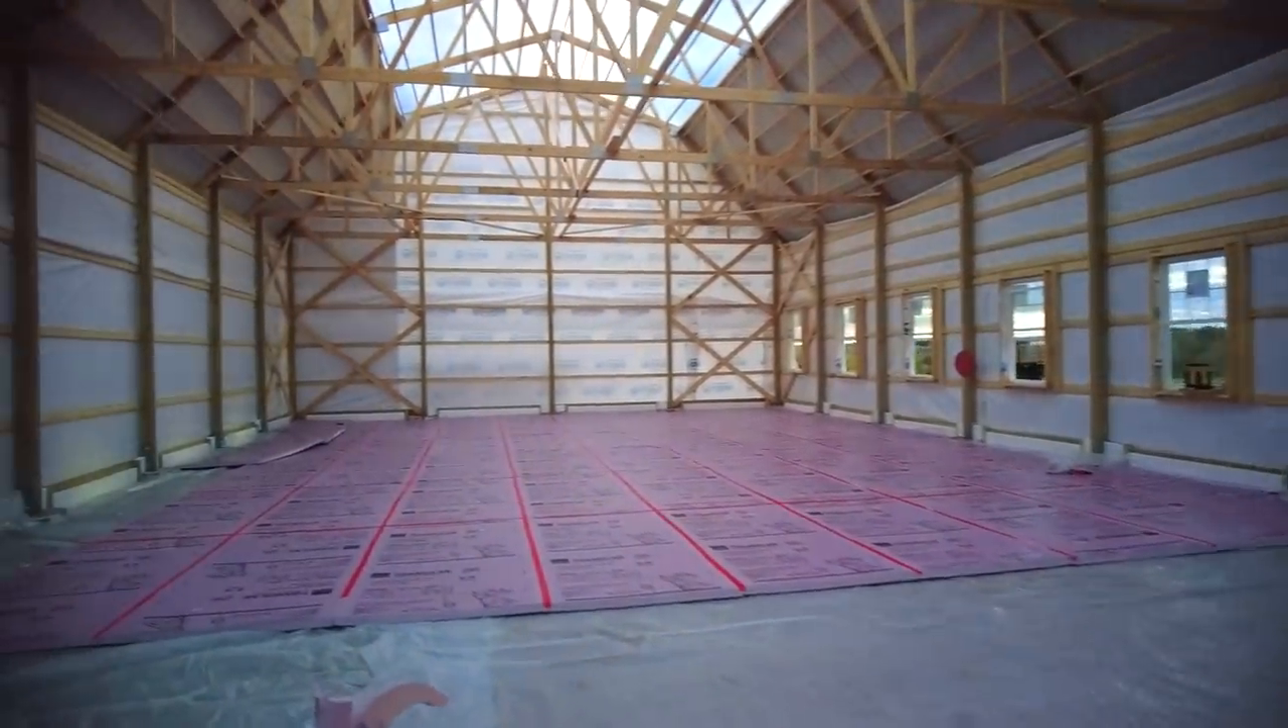We got about two thirds of the foam laid down.